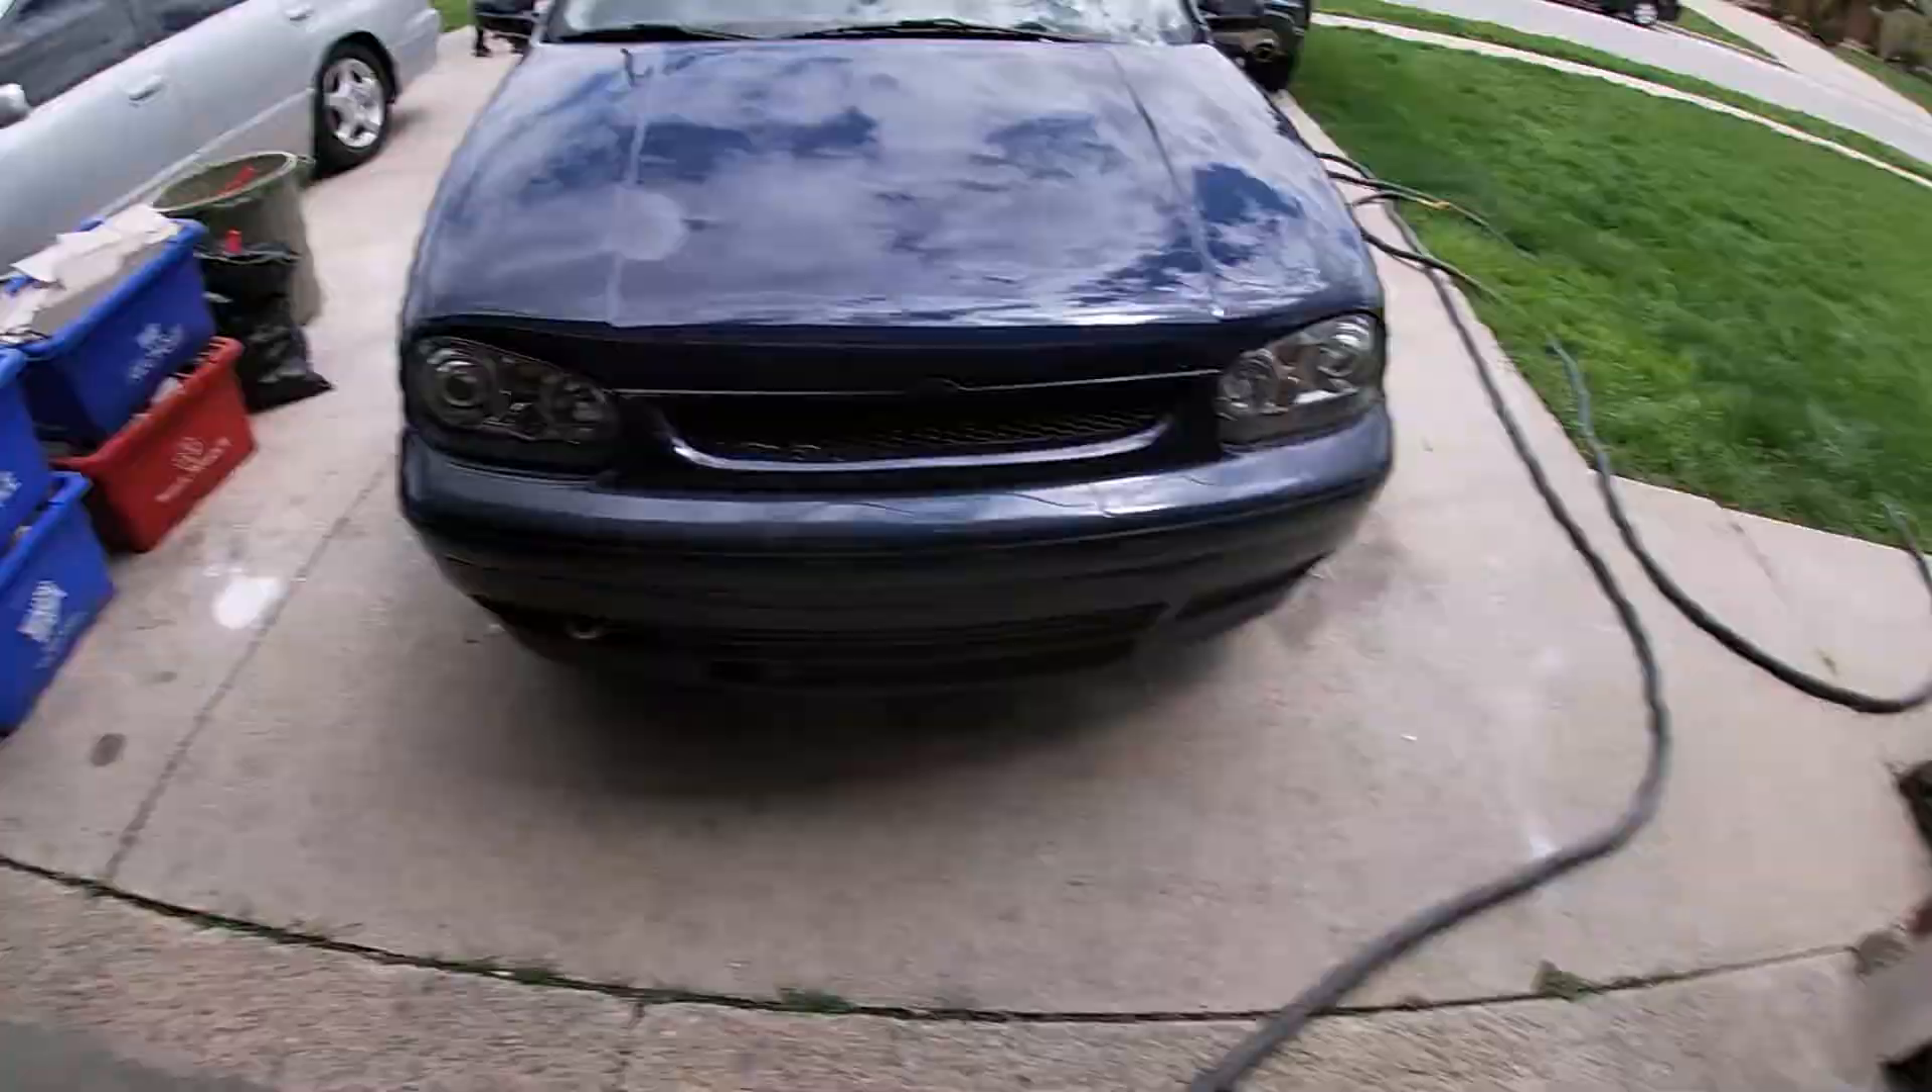All right so i got the headlights installed all installed ready to go.